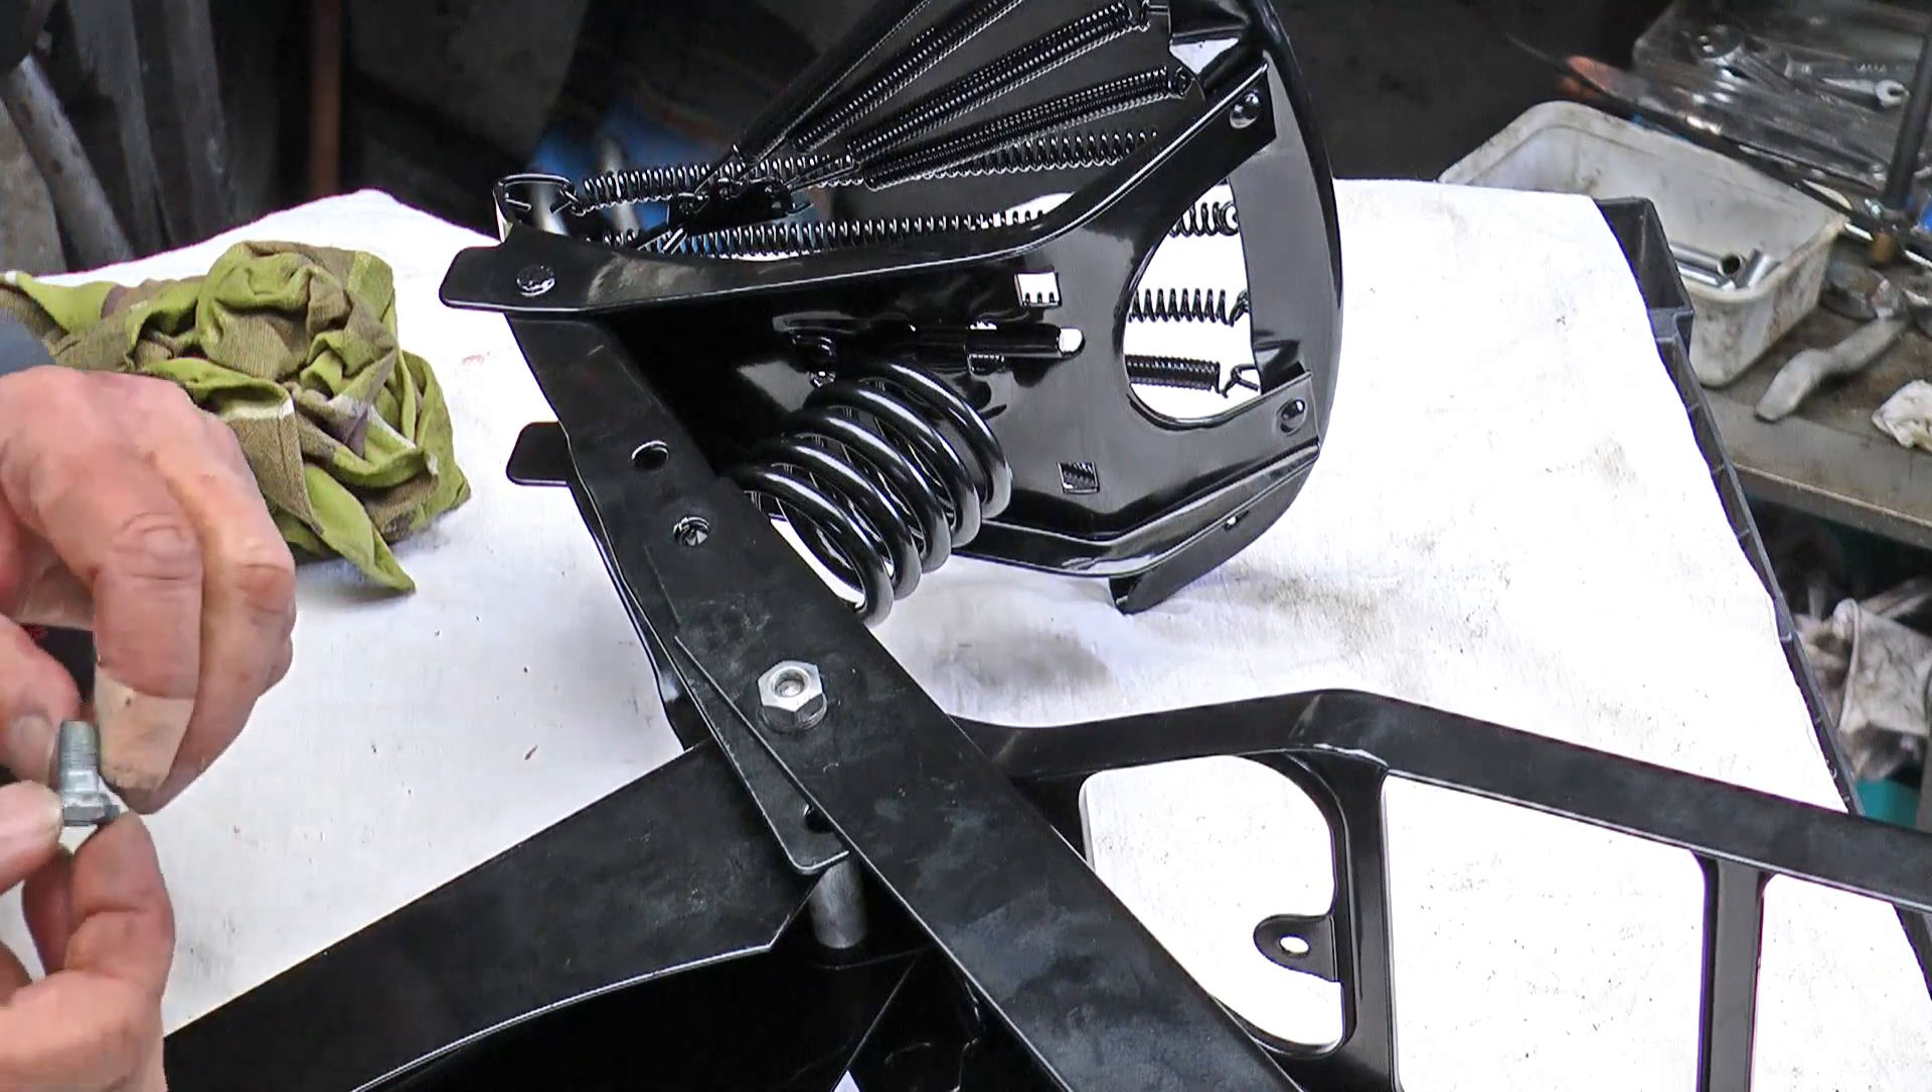Cette première partie est montée. Il nous reste à terminer avec deux vis et deux écrous.